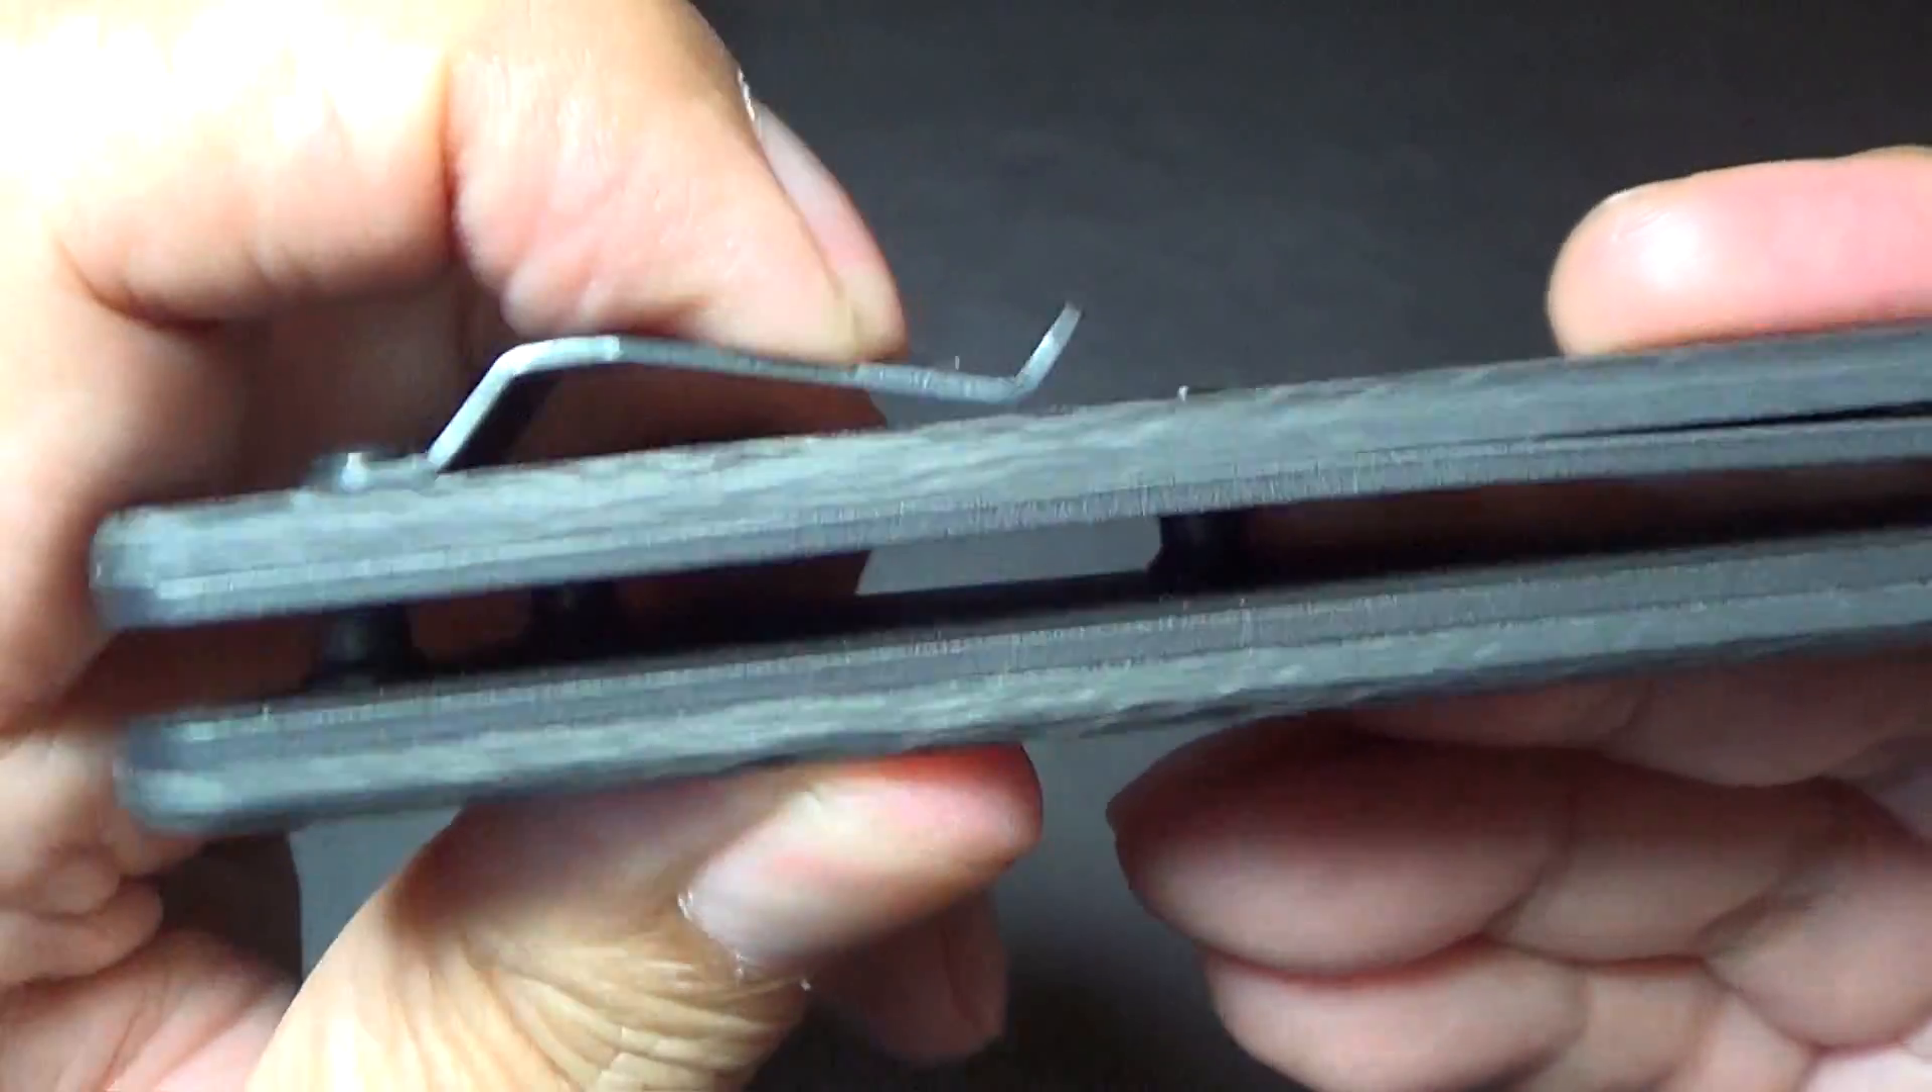My only uh criticism is that it's not sitting flush but actually works well i wish it would just sit a little closer to the blade handle i'm not crazy about this sticking out that far.